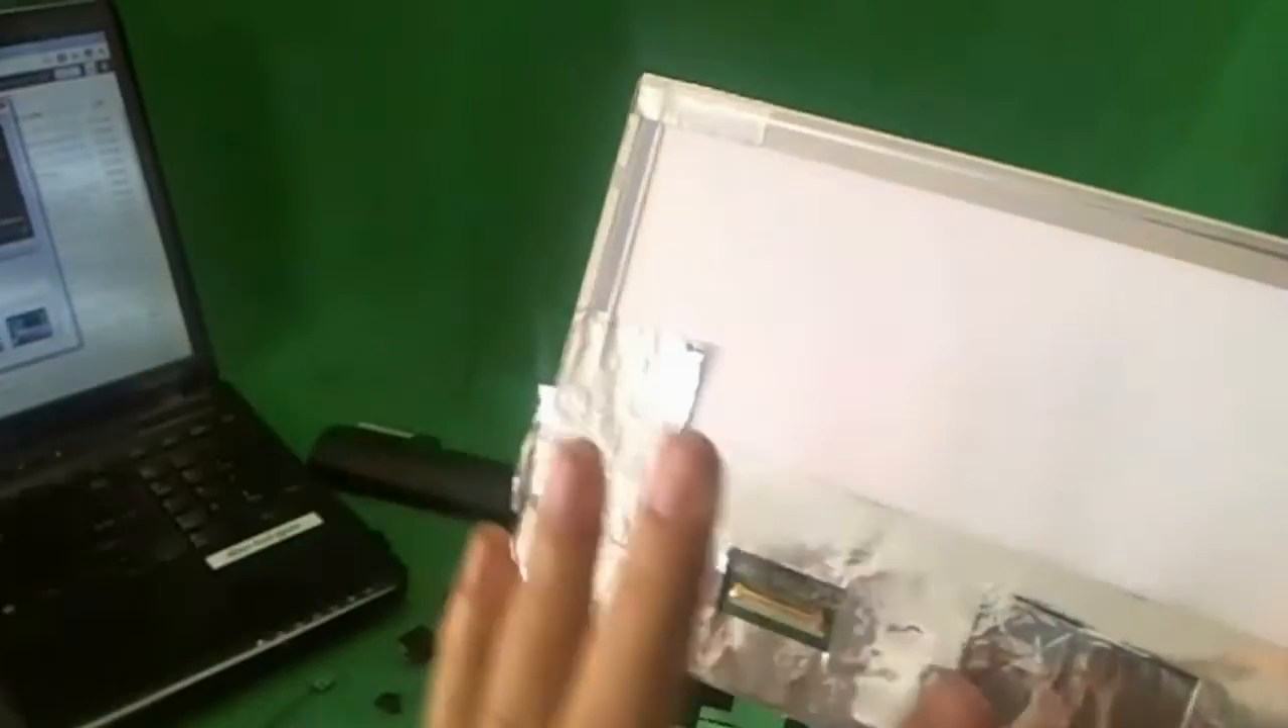So now we have the screen free.